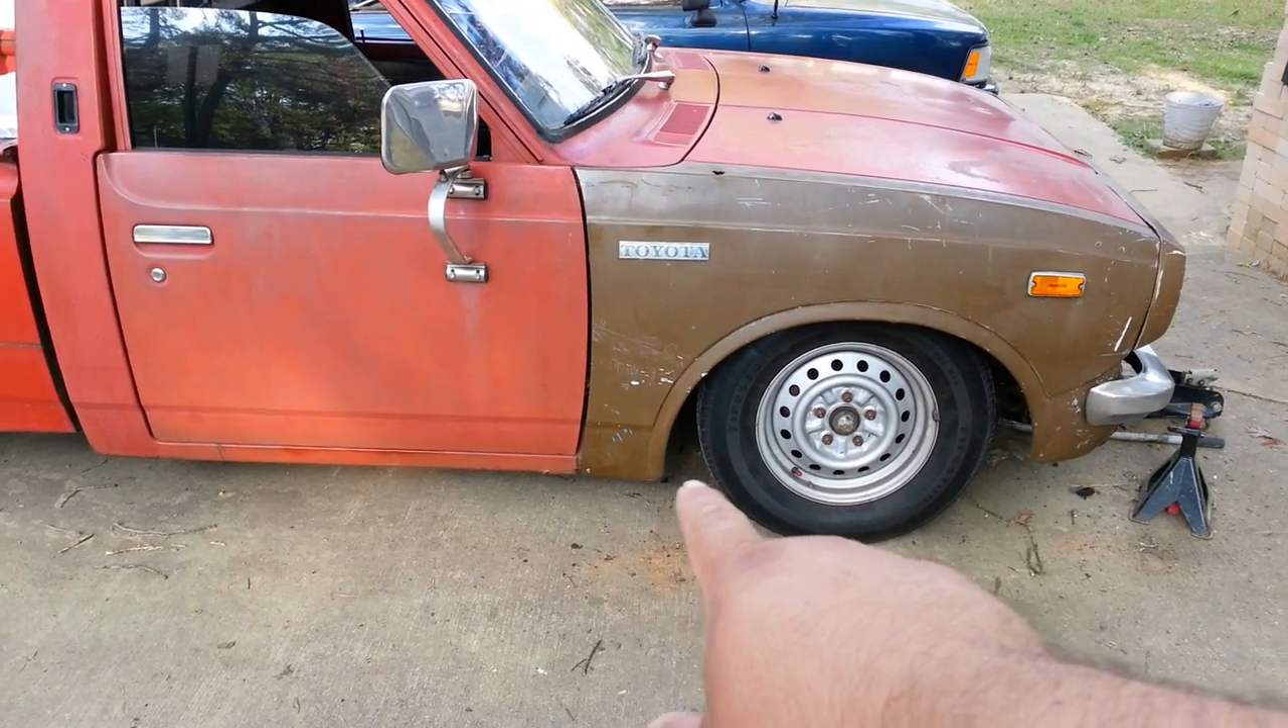We got that fender on, lines up pretty good, everything's pretty nice.